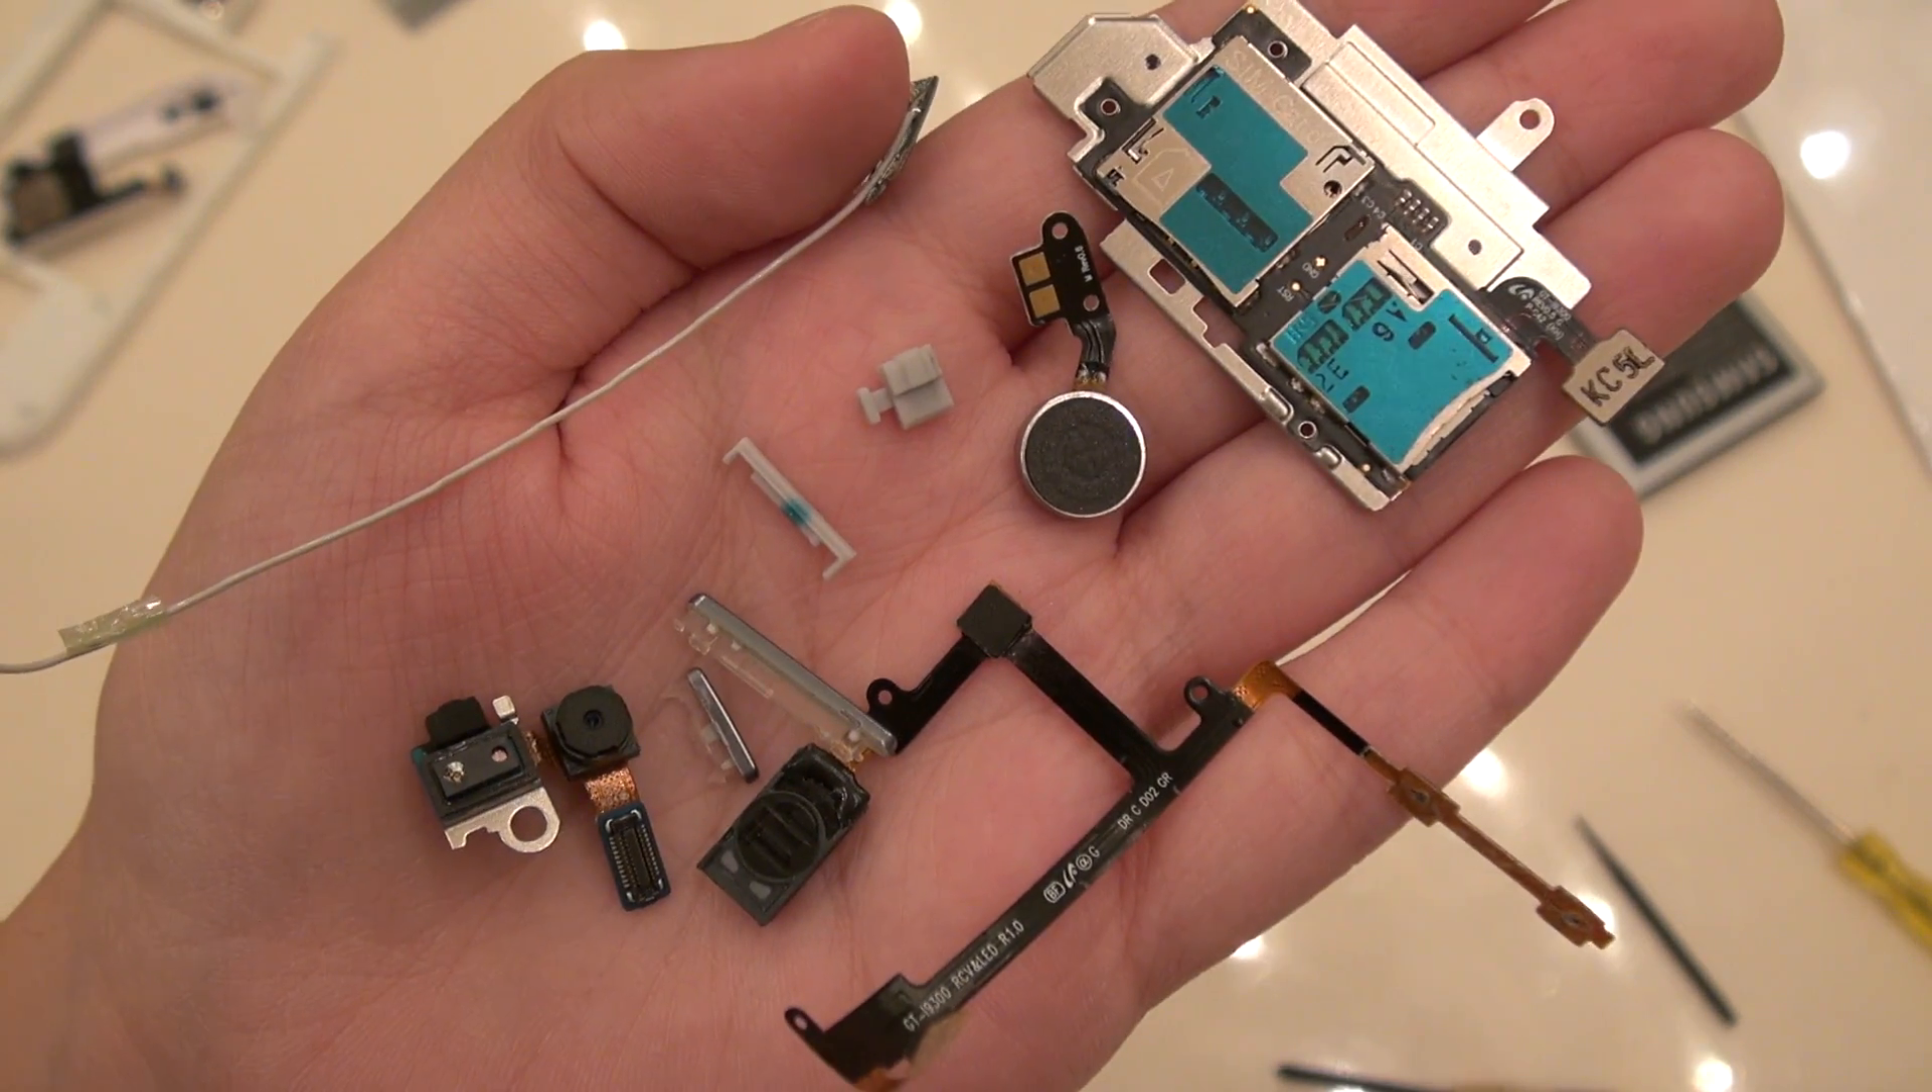So here are all the important pieces that I have taken out.